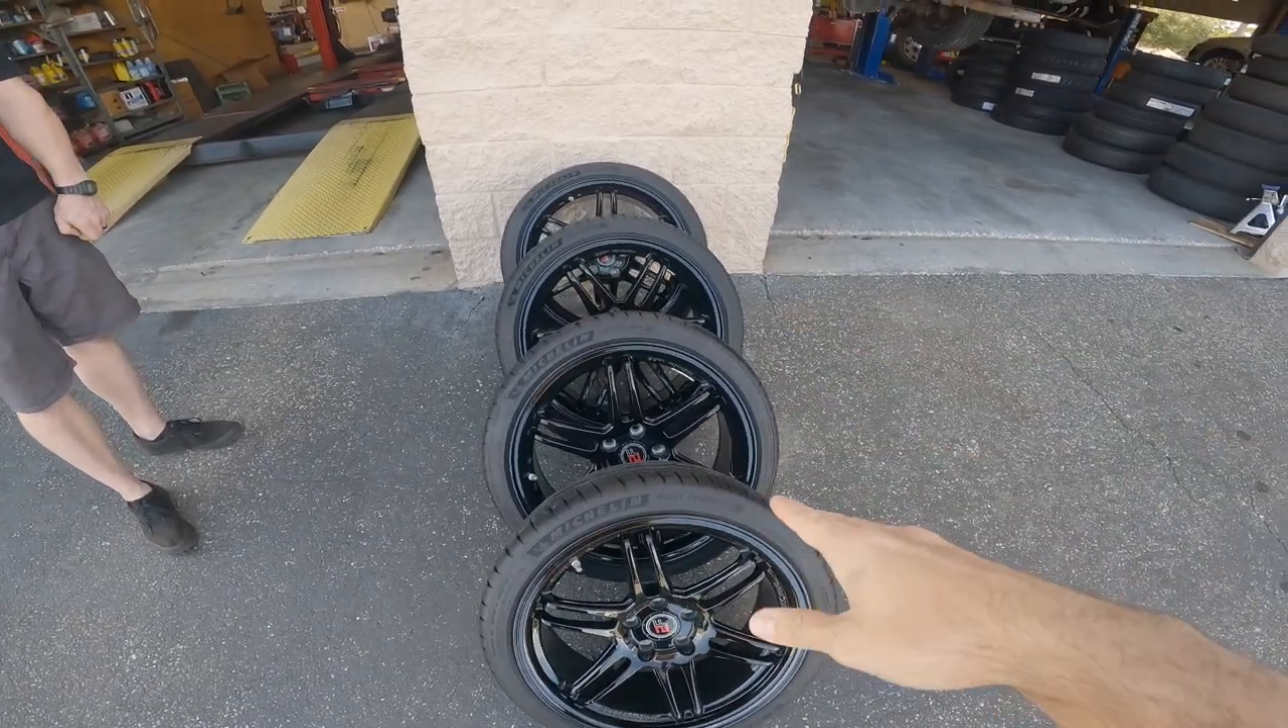Rubber is mounted on the wheels. Everything is mounted and balanced.